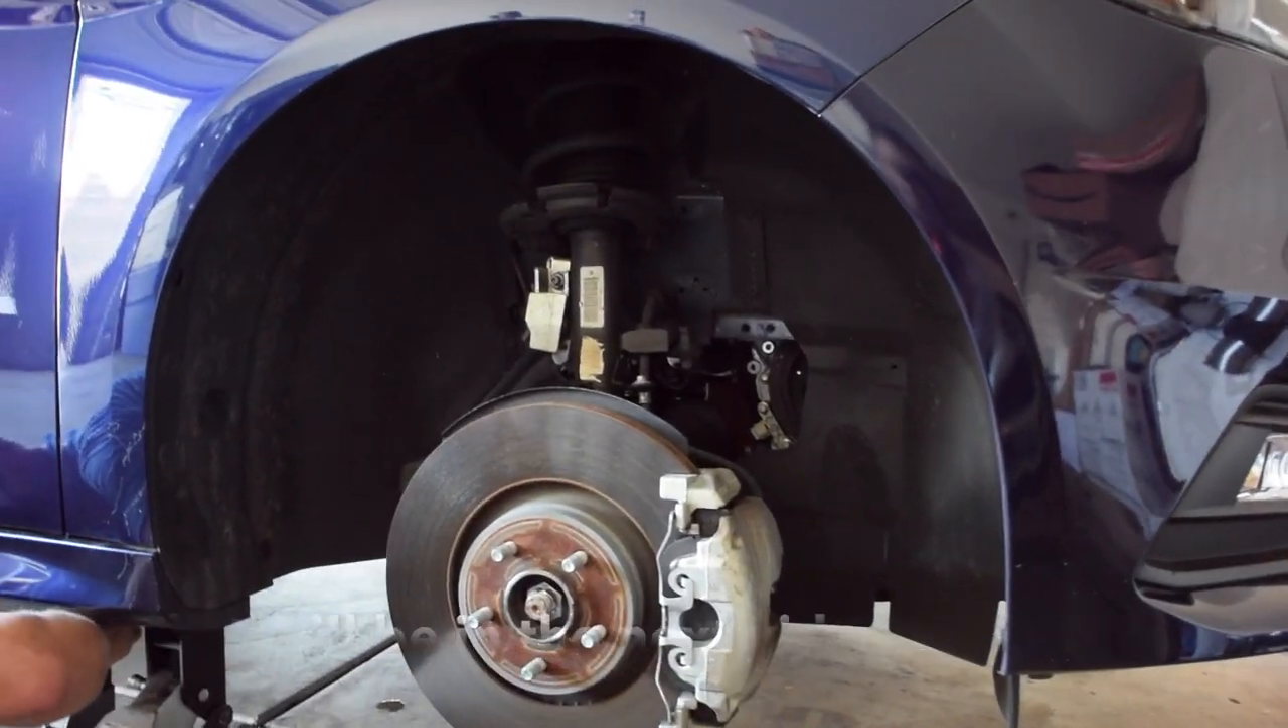So we've already removed the passenger side tire.